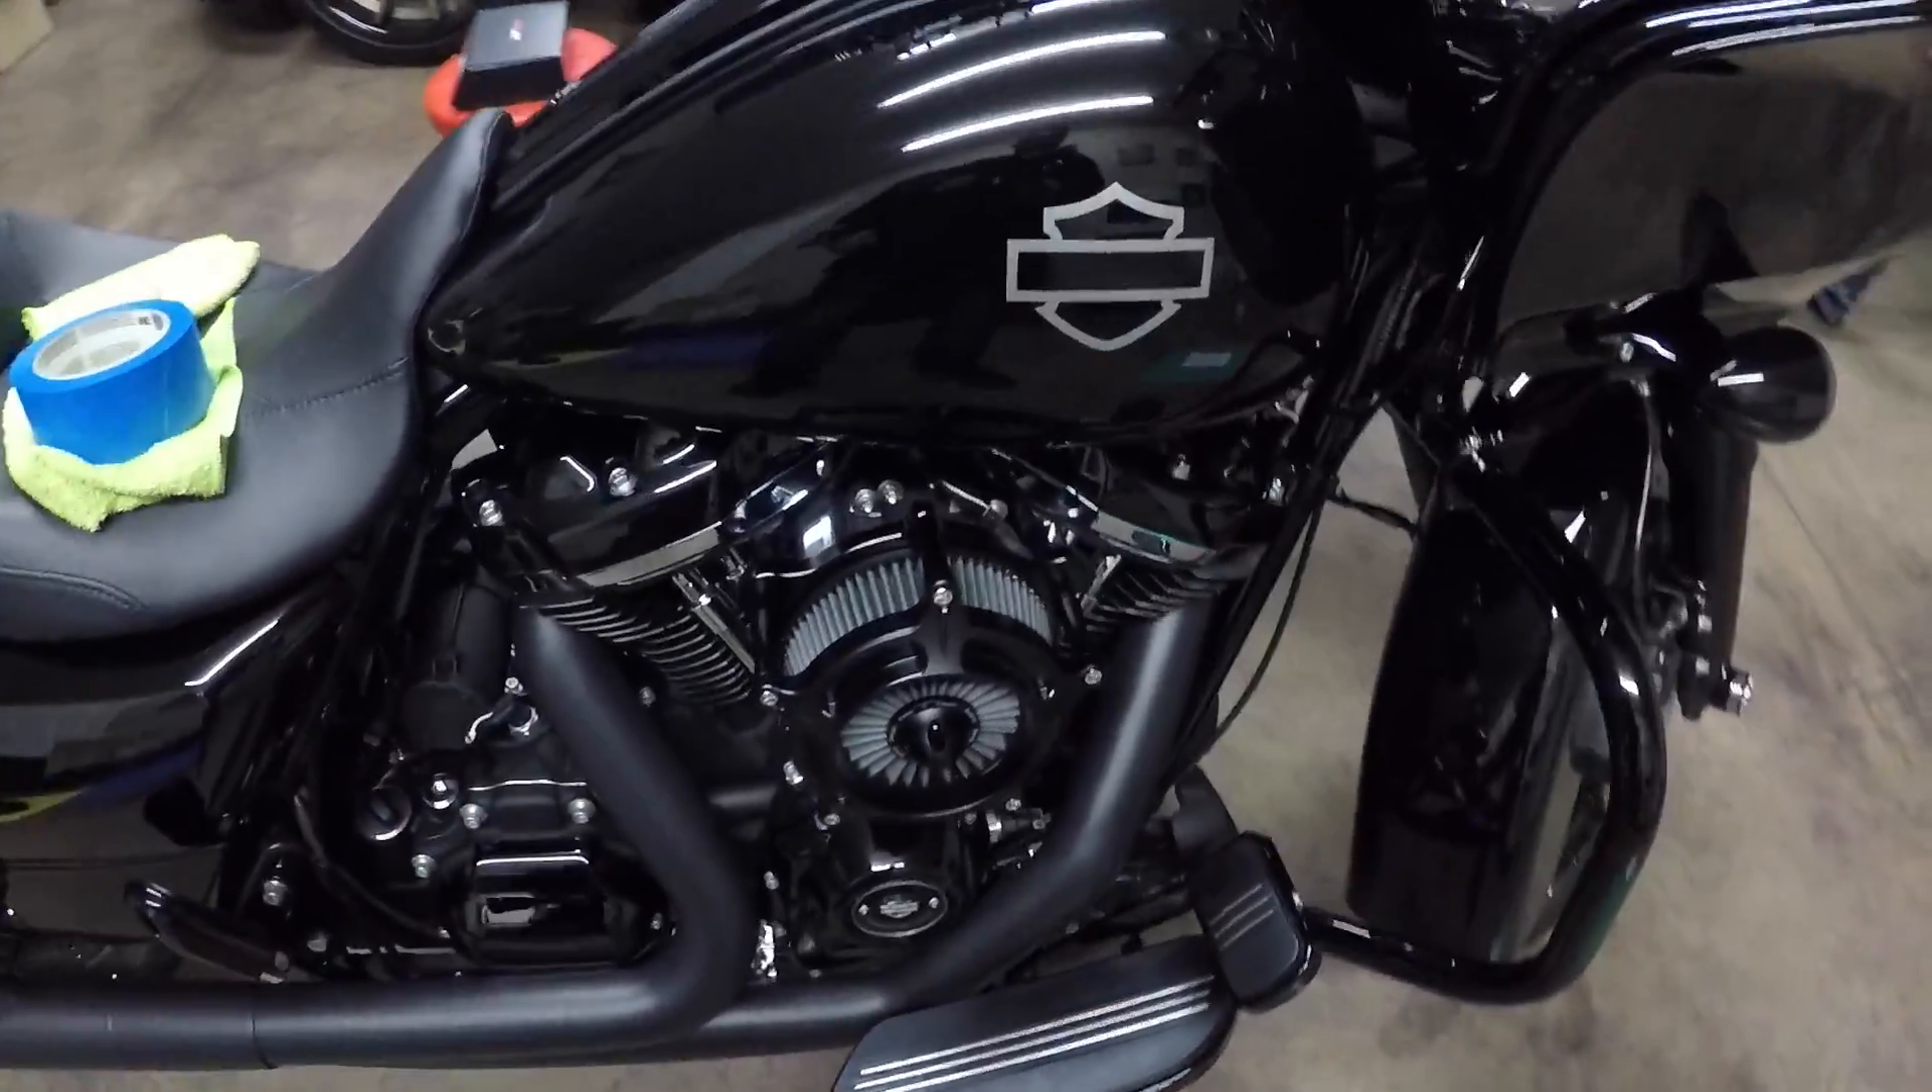Alright guys so we got the pipe on we got the air cleaner on and now we're ready to tune this thing.